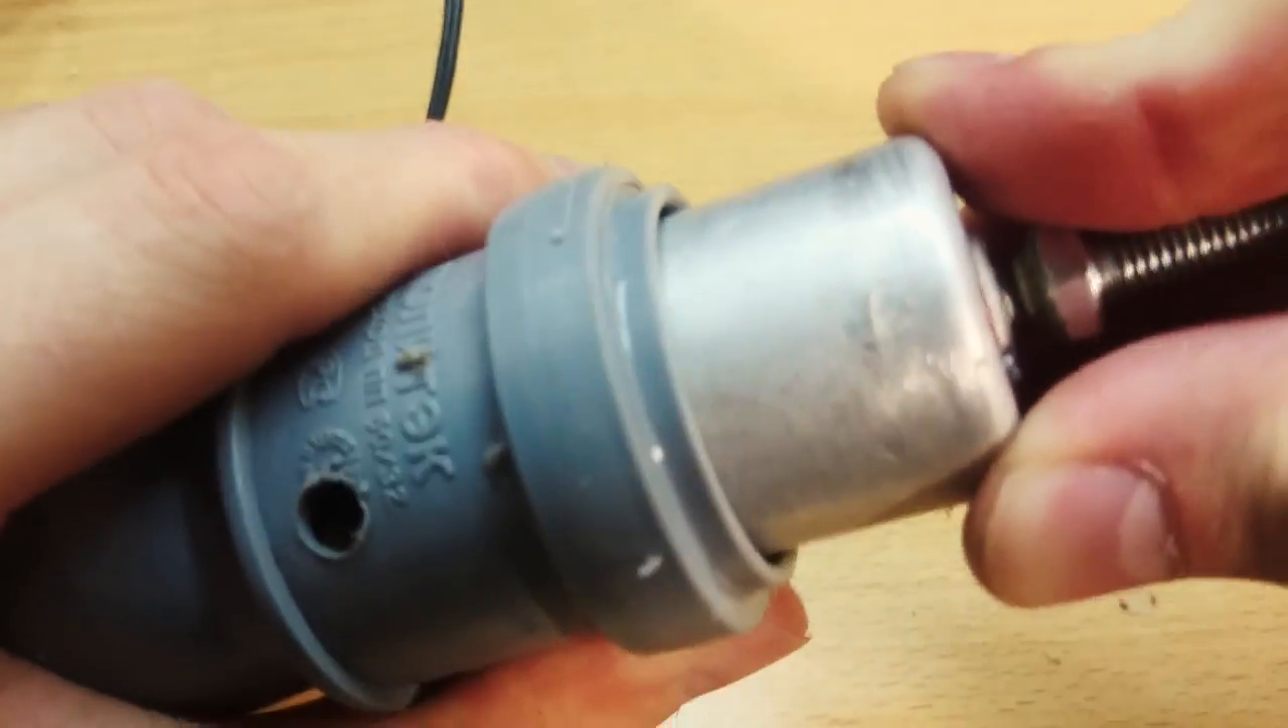I'm using a motor from an old hairdryer. And it's perfectly fit on this PVC coupling.